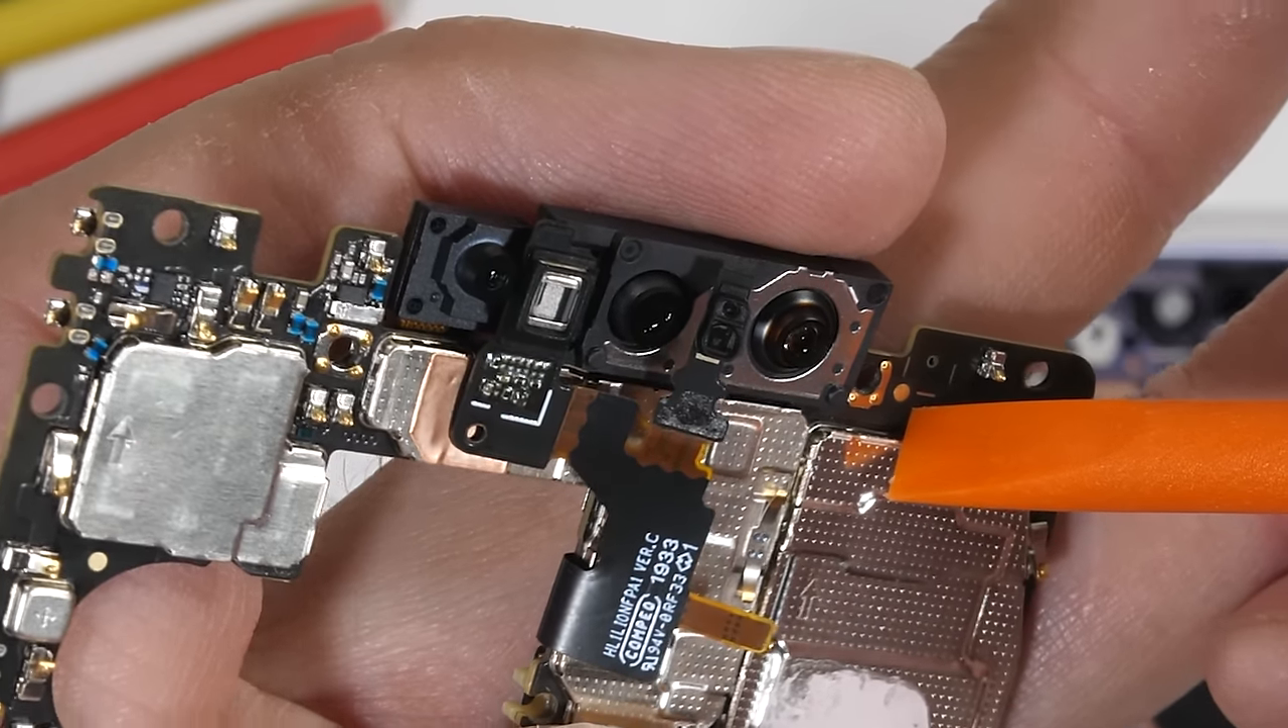The motherboard still has the front cameras attached with their Lego style ribbon connectors.